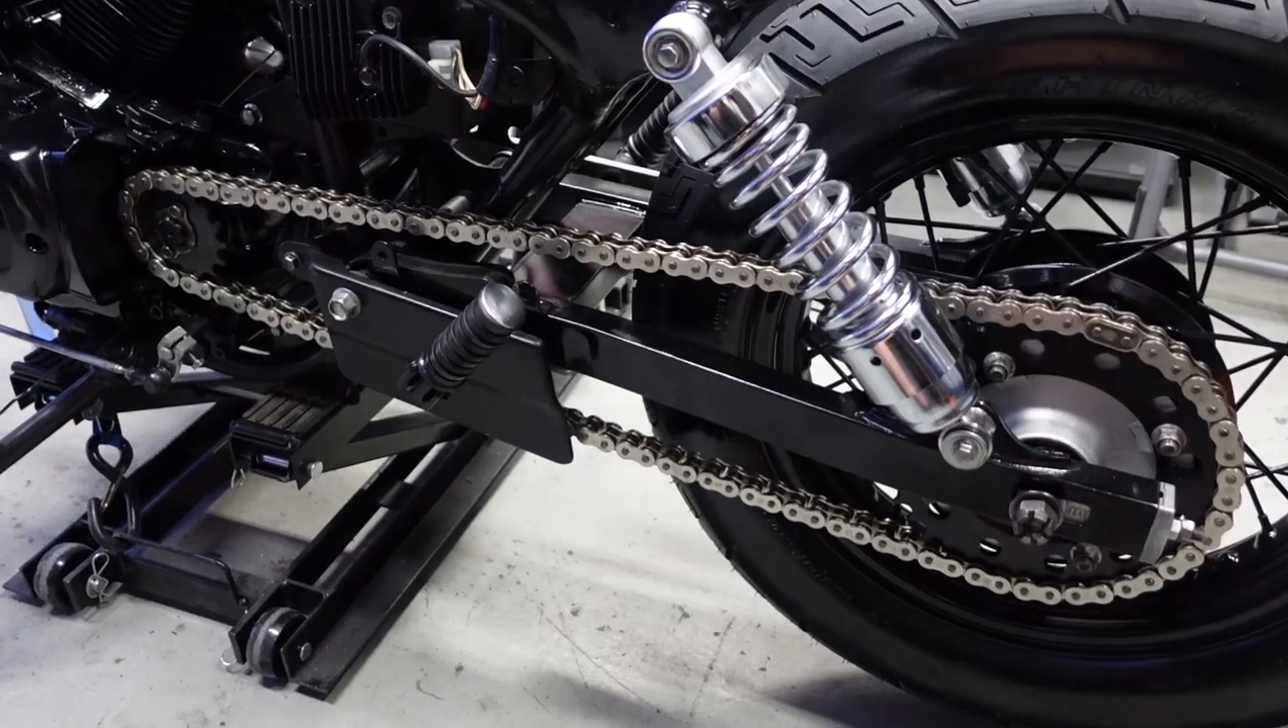All right I got the chain installed. Took a little while because I had to get this wheel forward a bit.